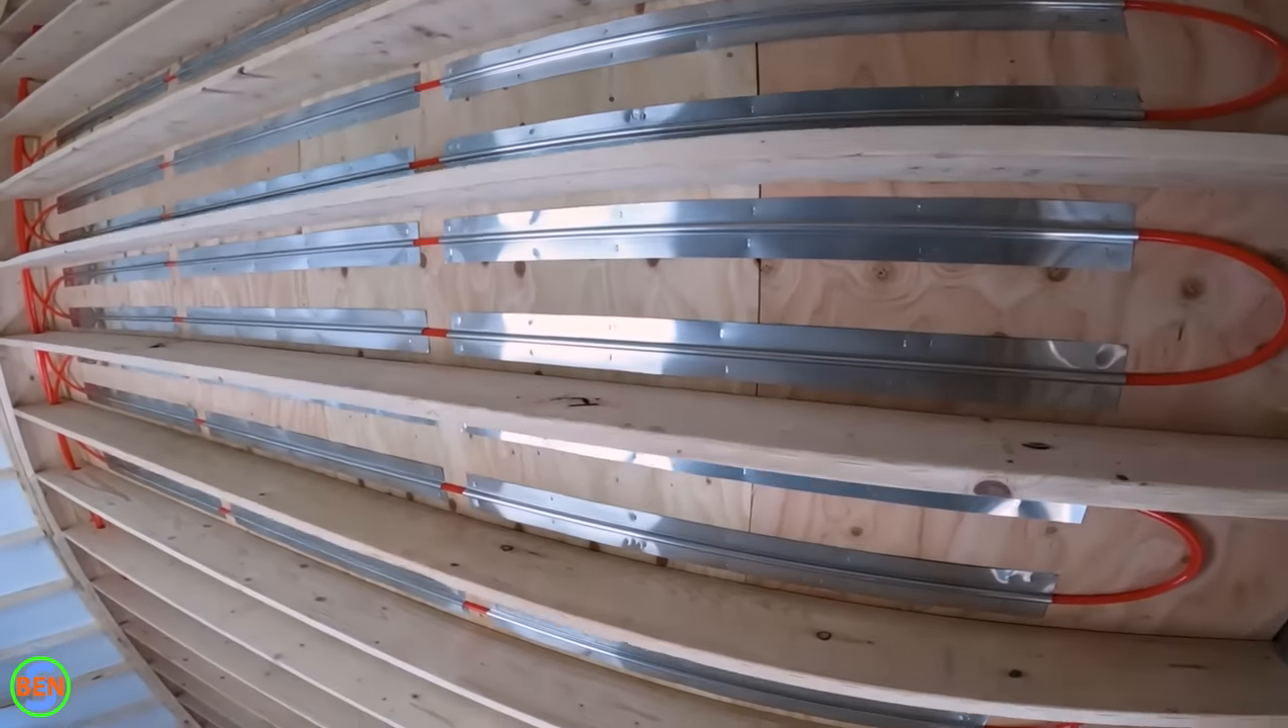Now that all of our tubing has been fully installed we are ready to insulate underneath here.